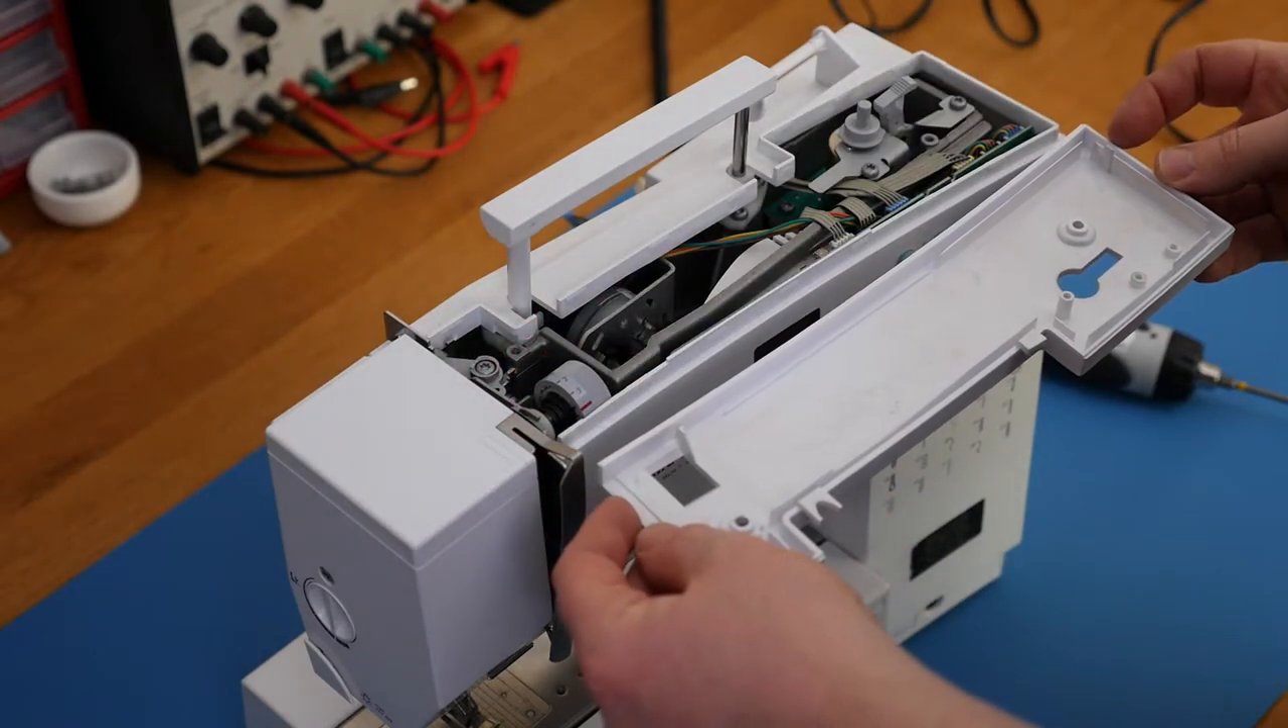That's the top off and we can see a few wires there.